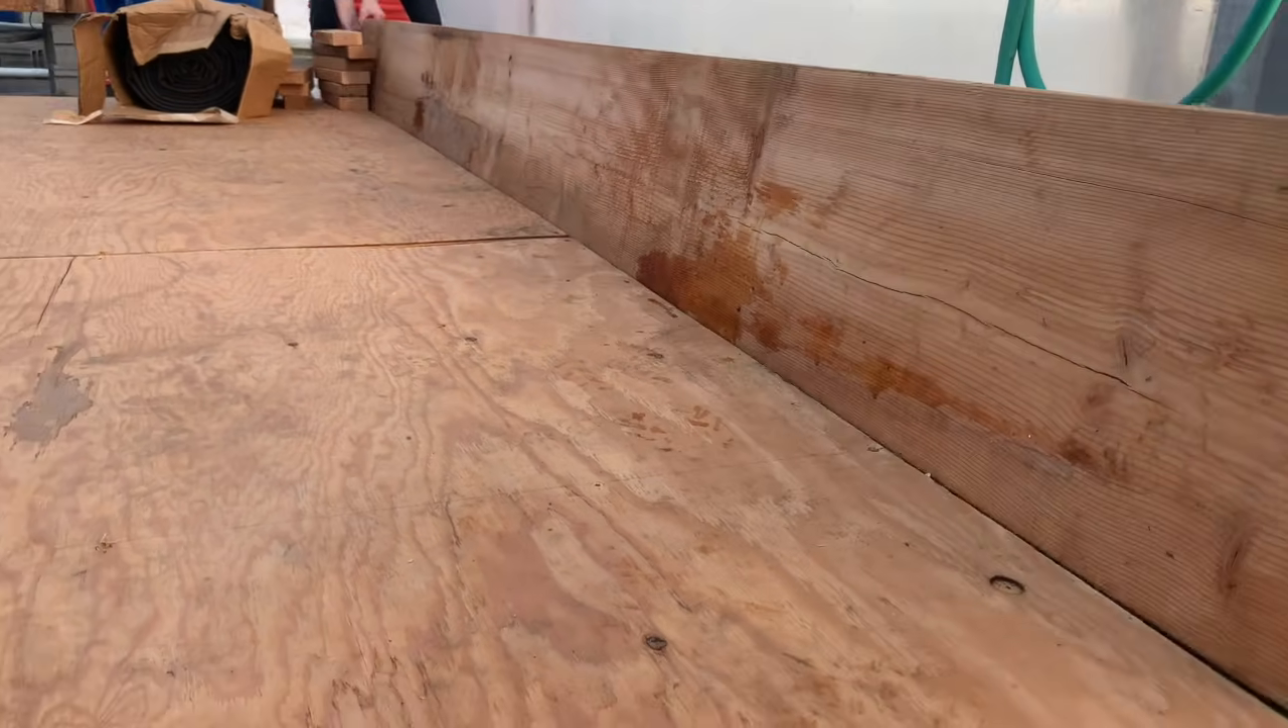And now I've got my frame and my floor done.